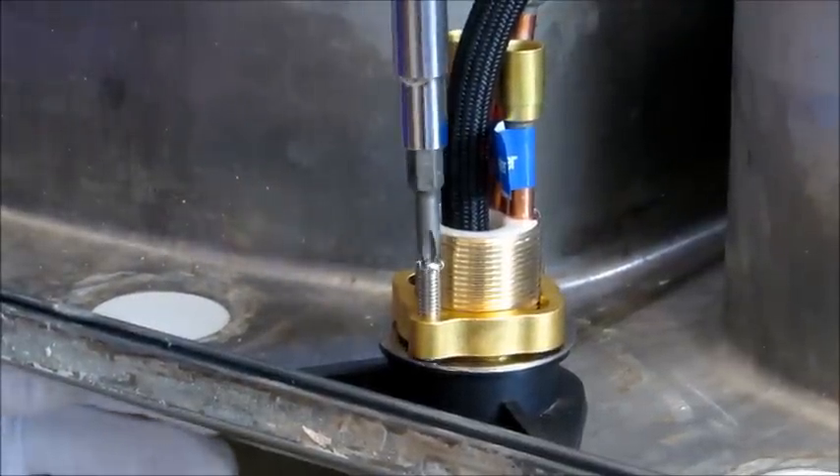I've managed to get this jam nut down onto the thread tube as far as possible.